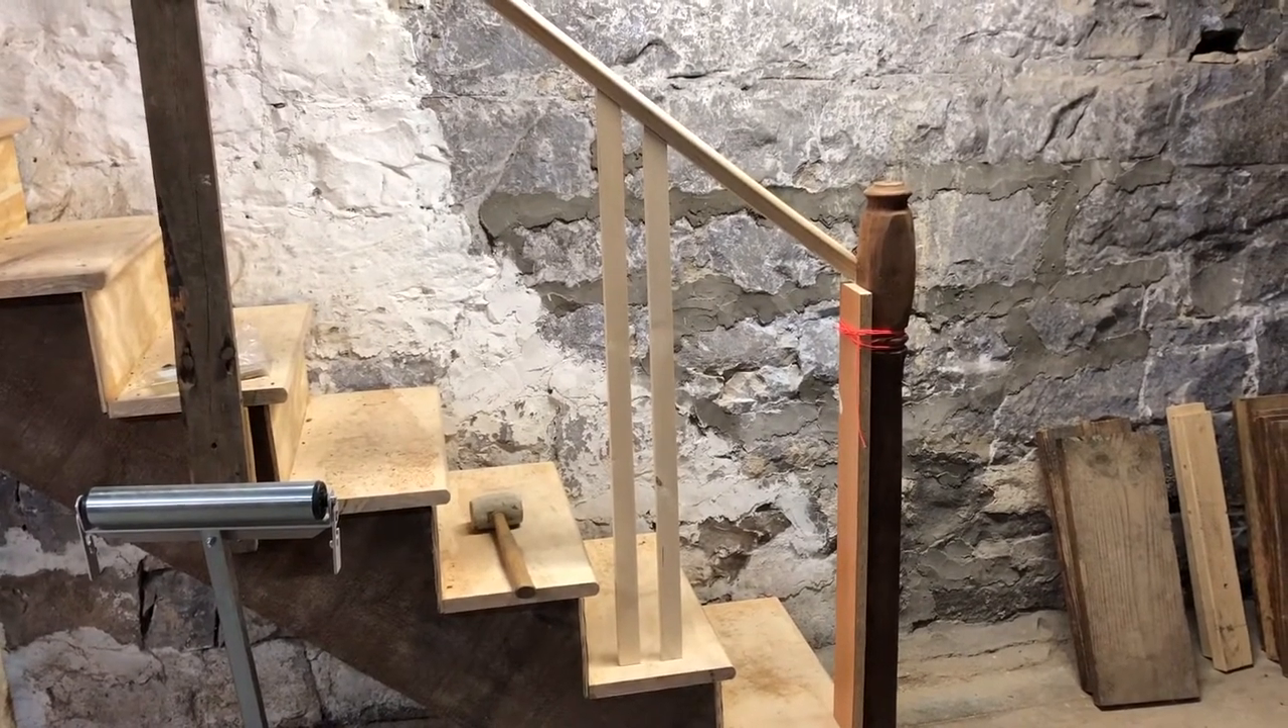So I have the top handrail in place held in place by some string some twine and I'm taking measurements on each baluster cutting each one custom and hope it'll go a little faster but they are fitting in nicely.